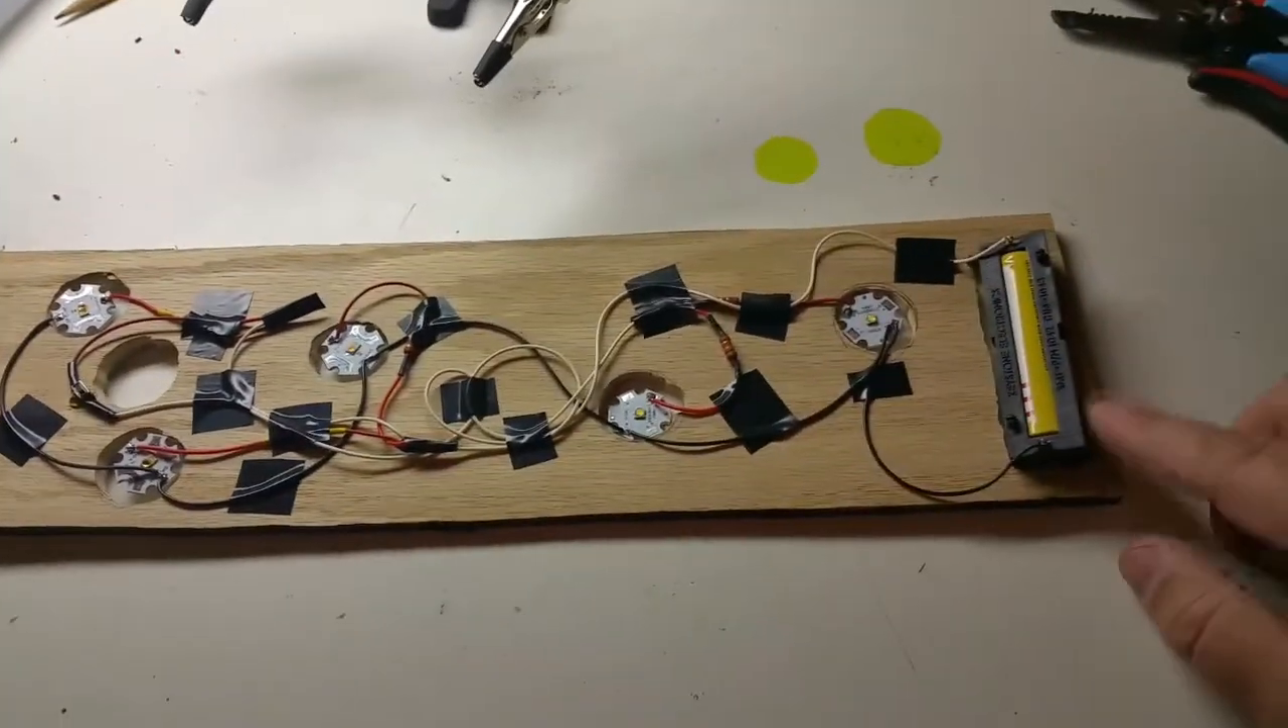All right so we finished the step two here and so i drilled out all the holes for the leds and for the blade holder for the battery pack and then wired everything up.